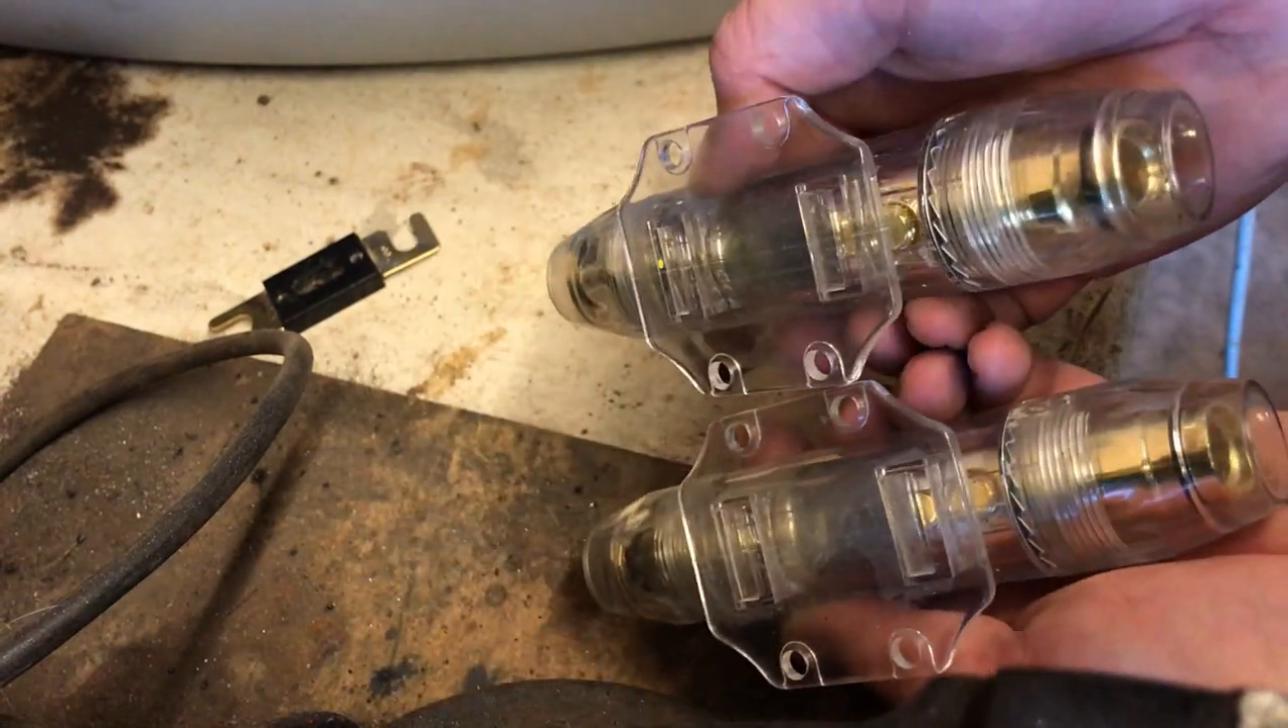And then fit your end caps back on. And that's your fuse holder ready and done.